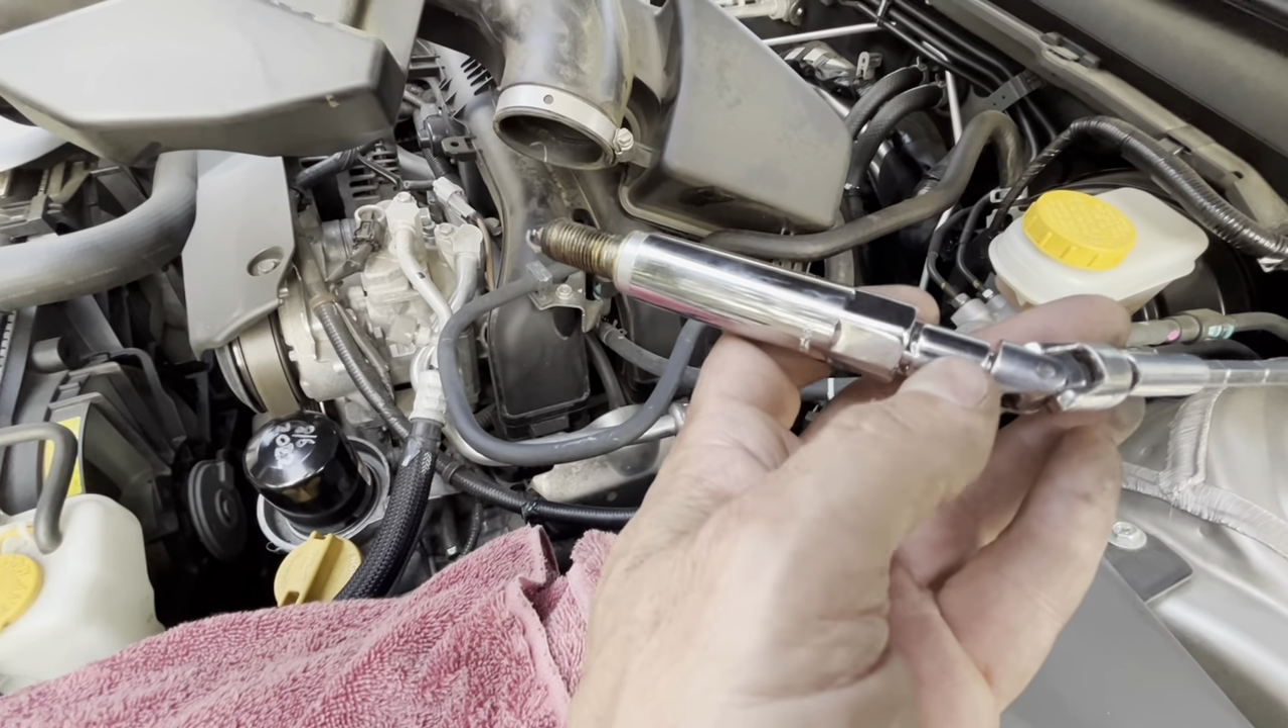I finally got this rear driver's side spark plug out.